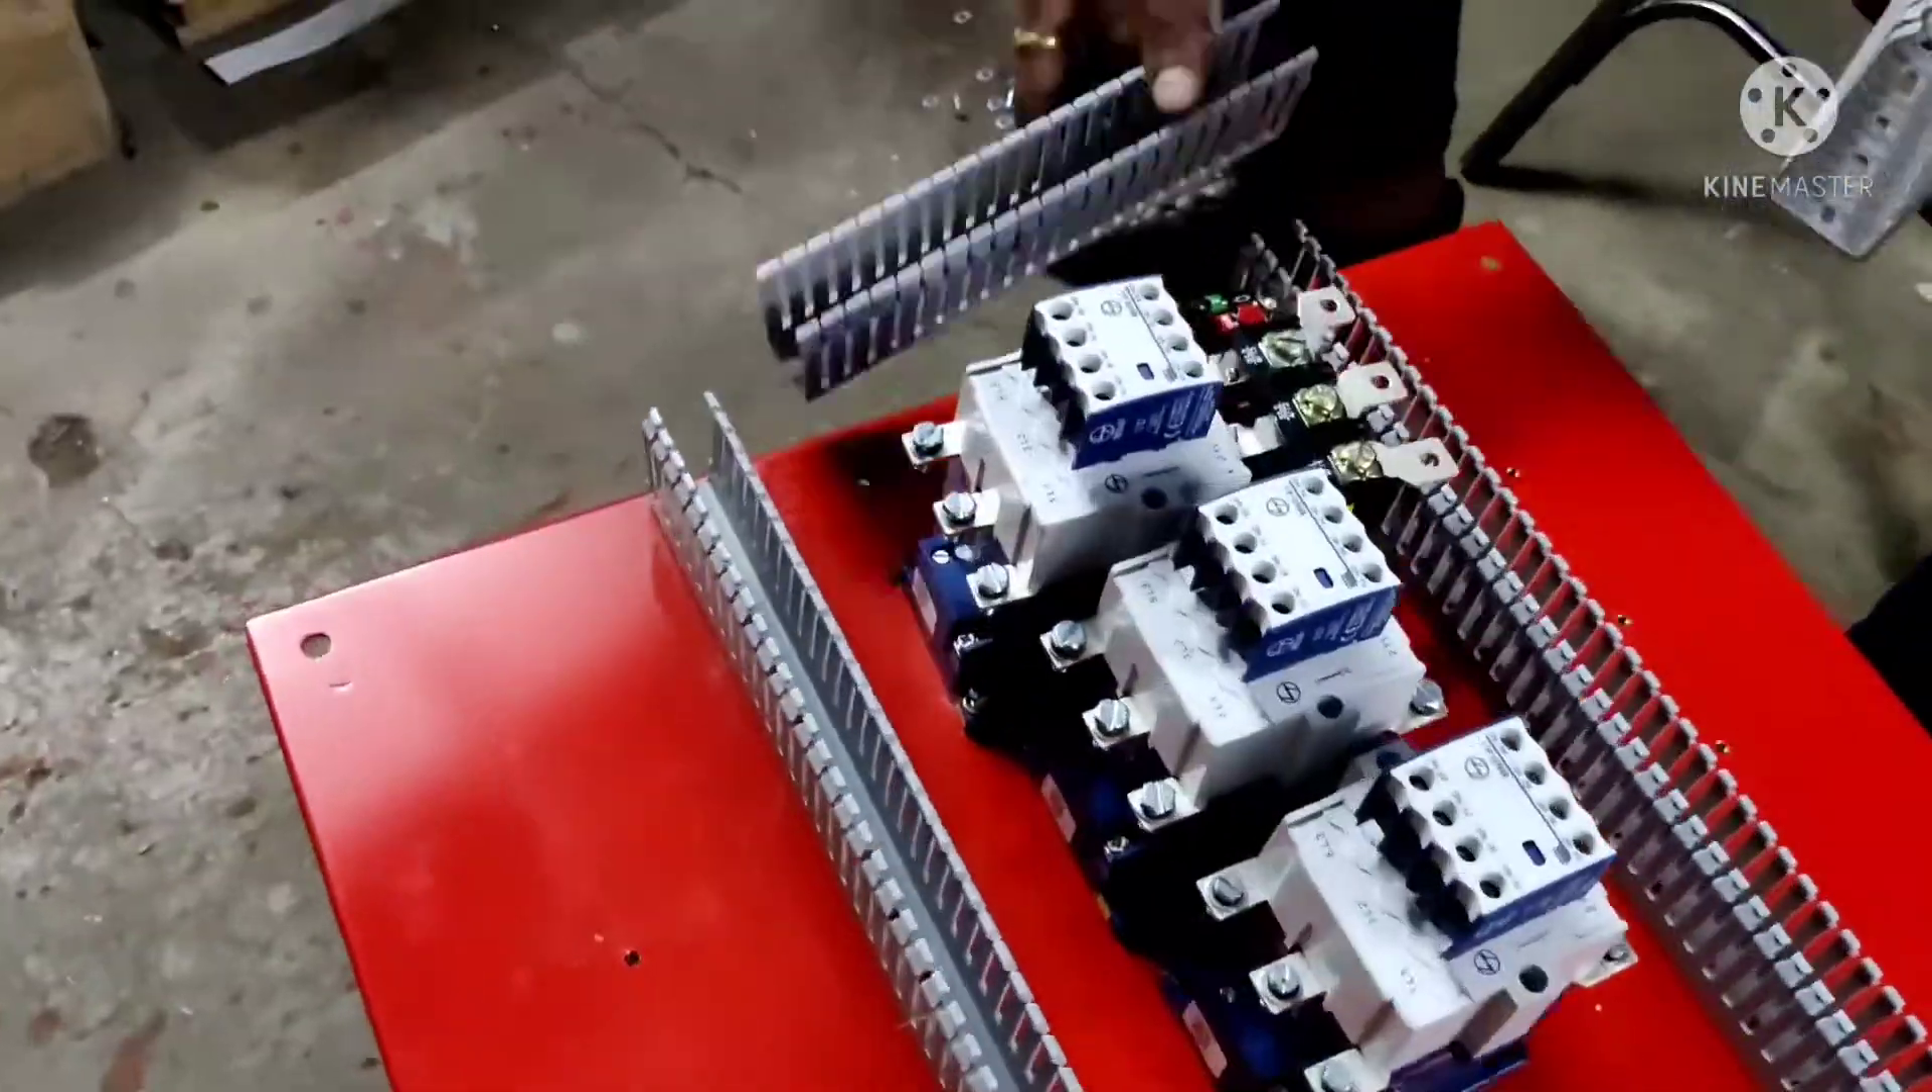All the components are roughly placed on mounting plate one by one.